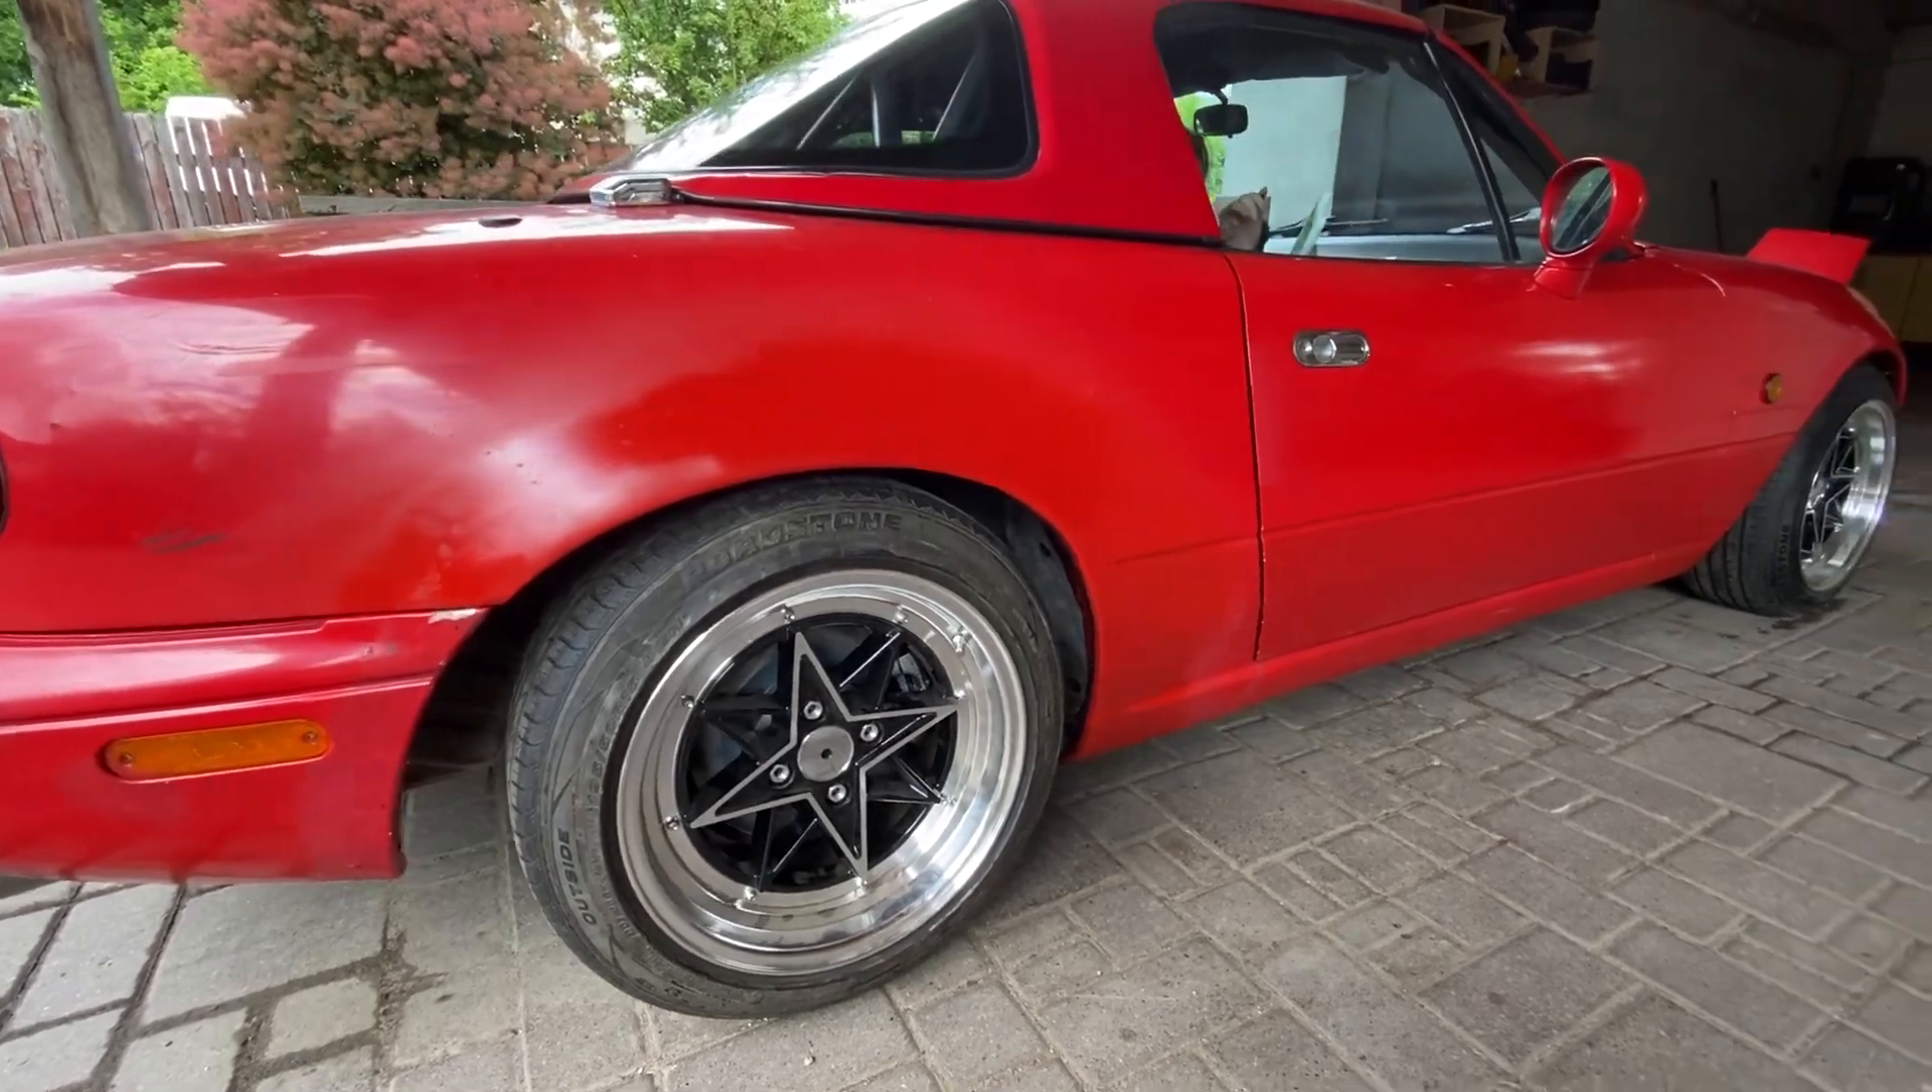So I have inflated the tires put on the new wheels ready to go.